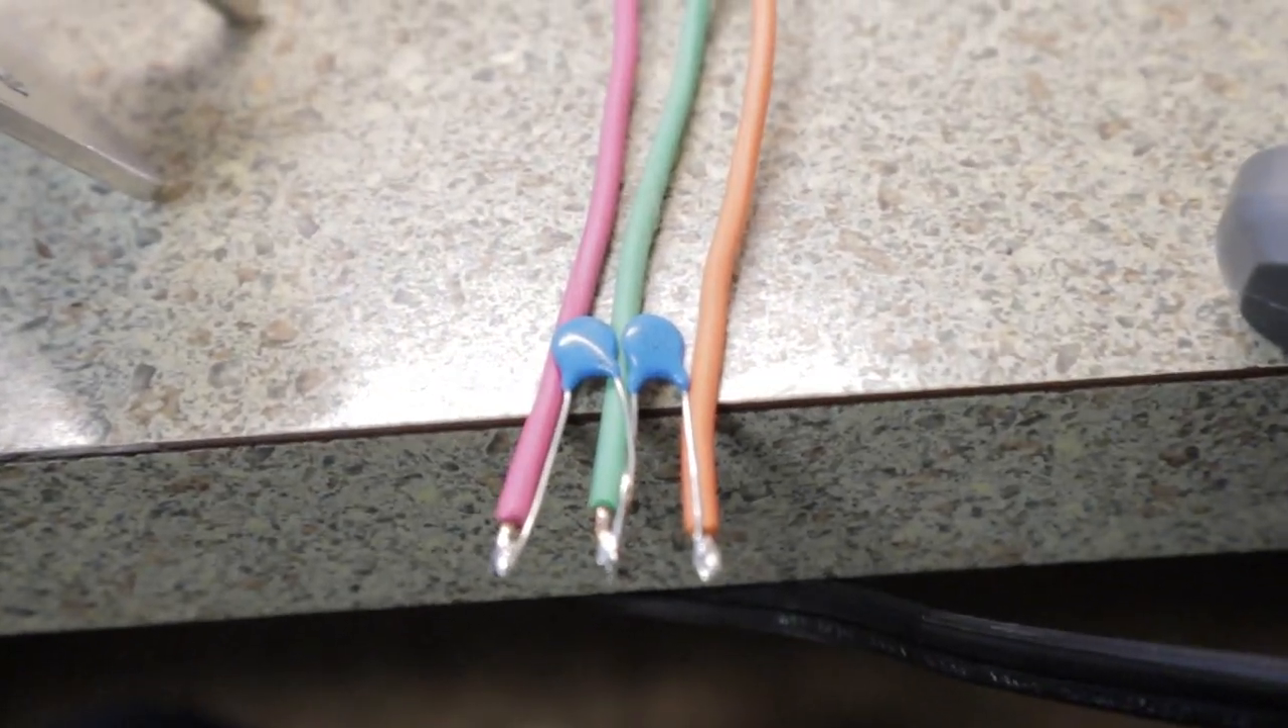You'll also notice that I have two capacitors soldered on and this is an important part that's why I wanted to show it close up here.